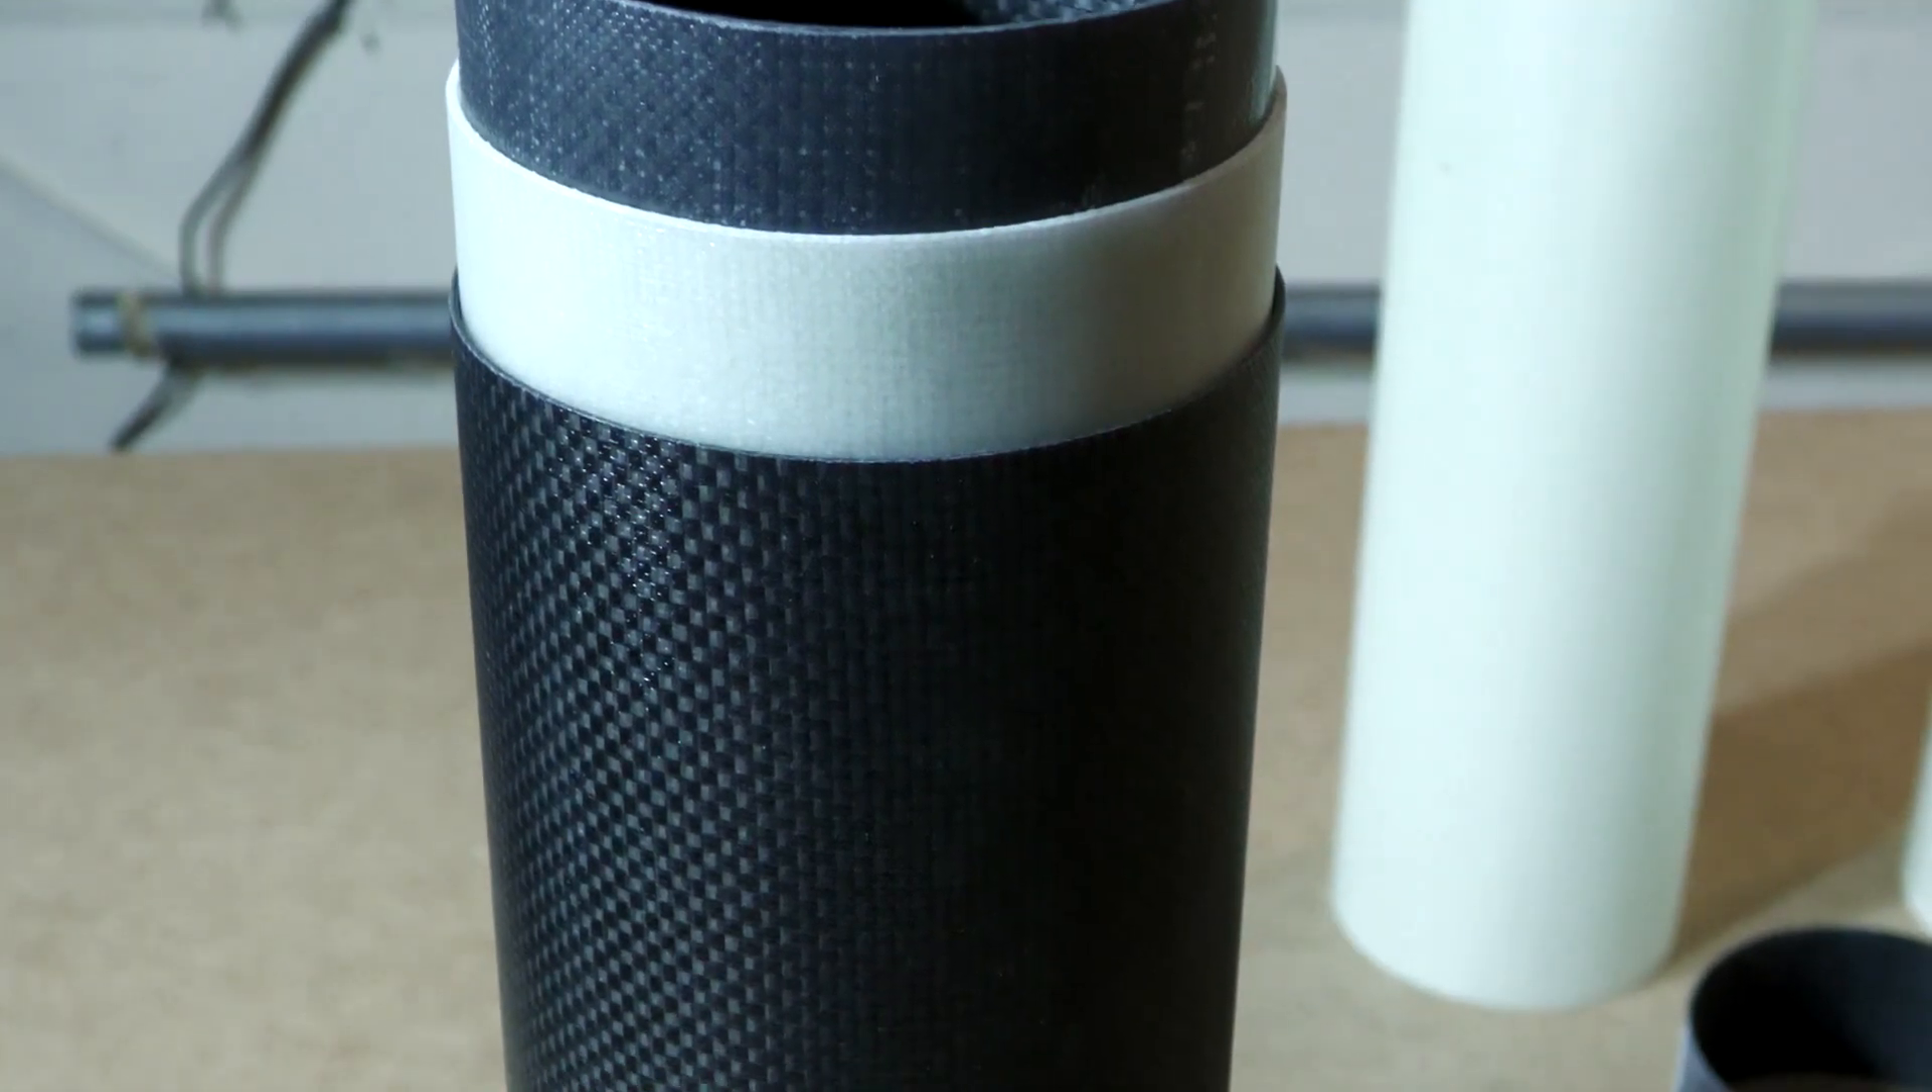And here are the three tube diameters neatly telescoping into one another.